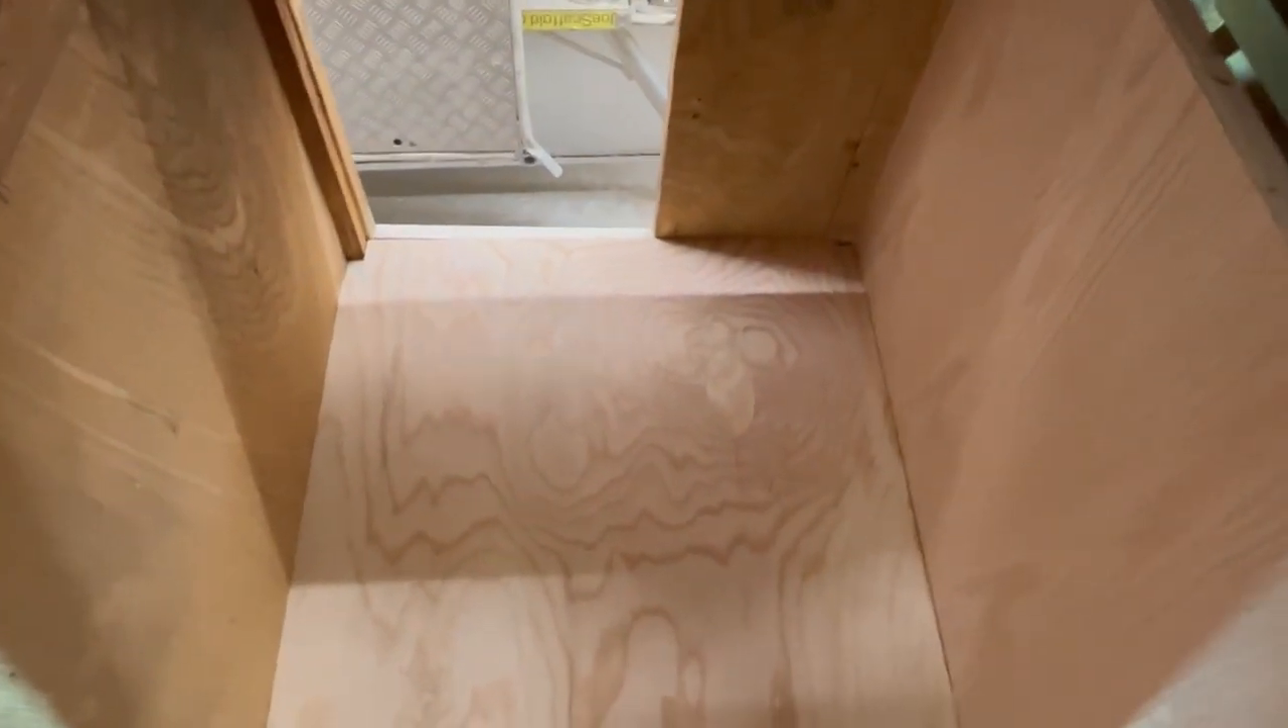Okay the cabinet's coming together i've got the sidewall in and the bottom.